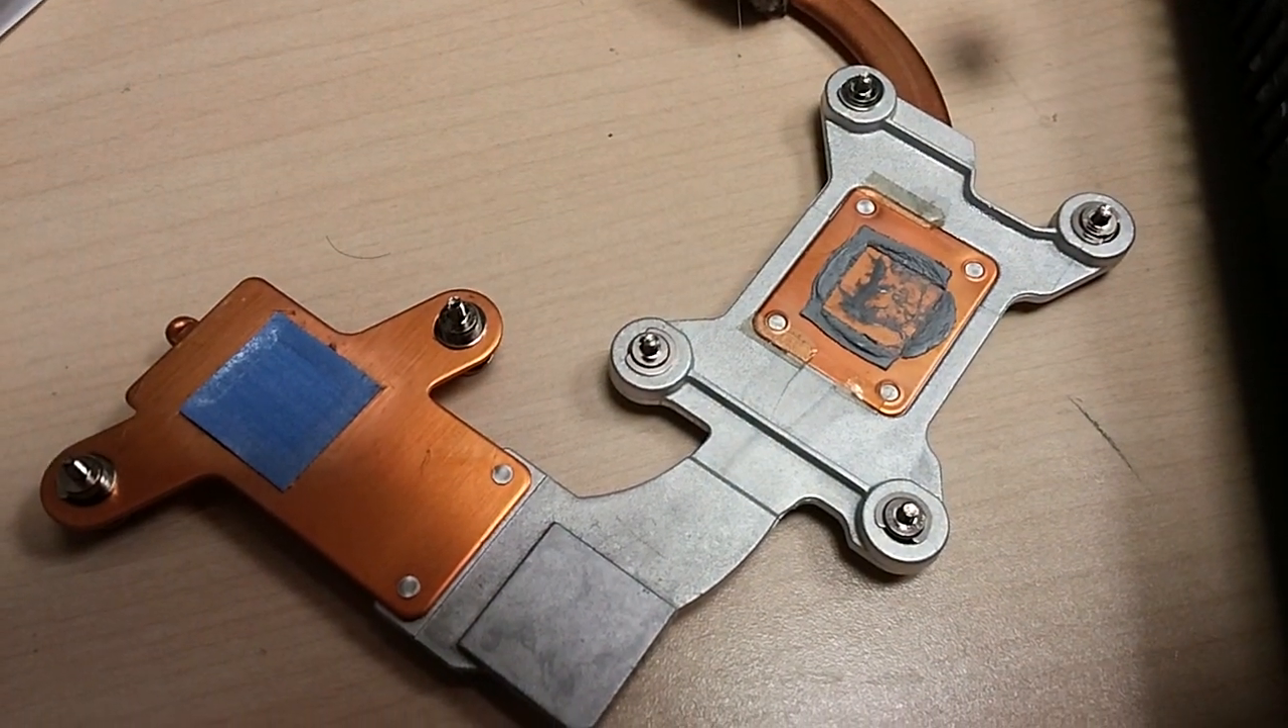And this is what the heat sink looks like once I got it off.